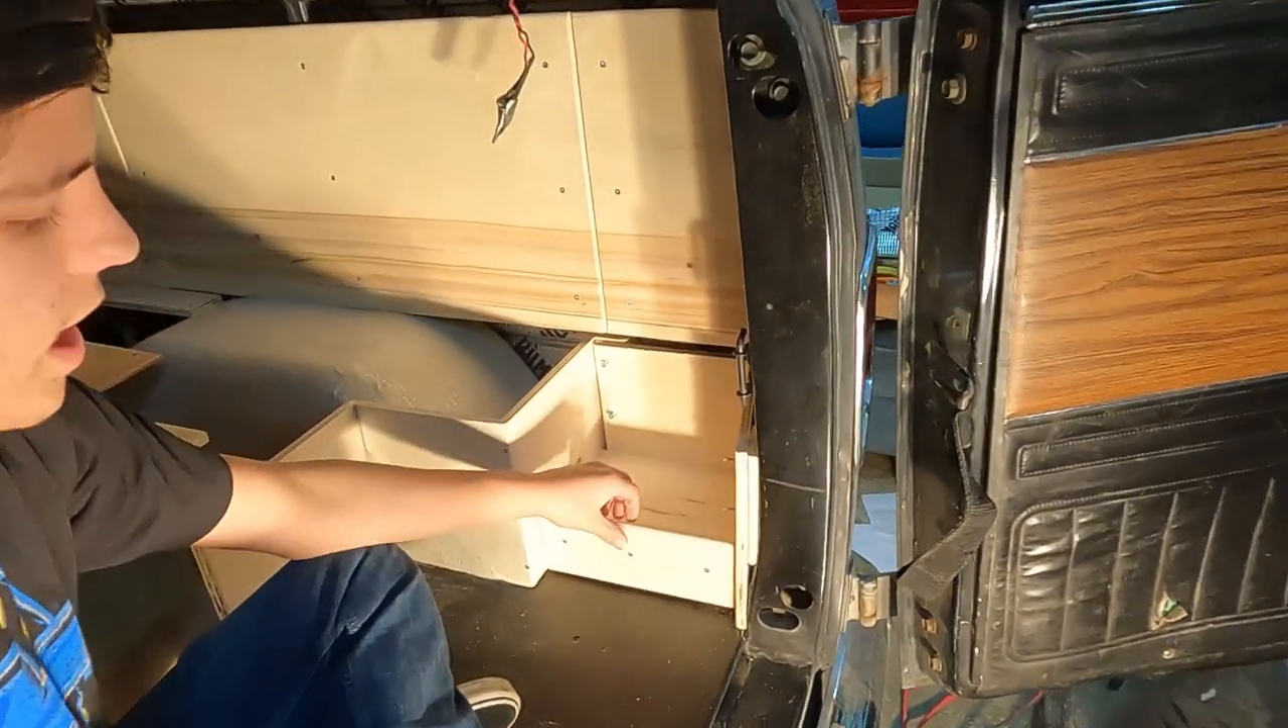The right rear storage compartment is now all framed out.